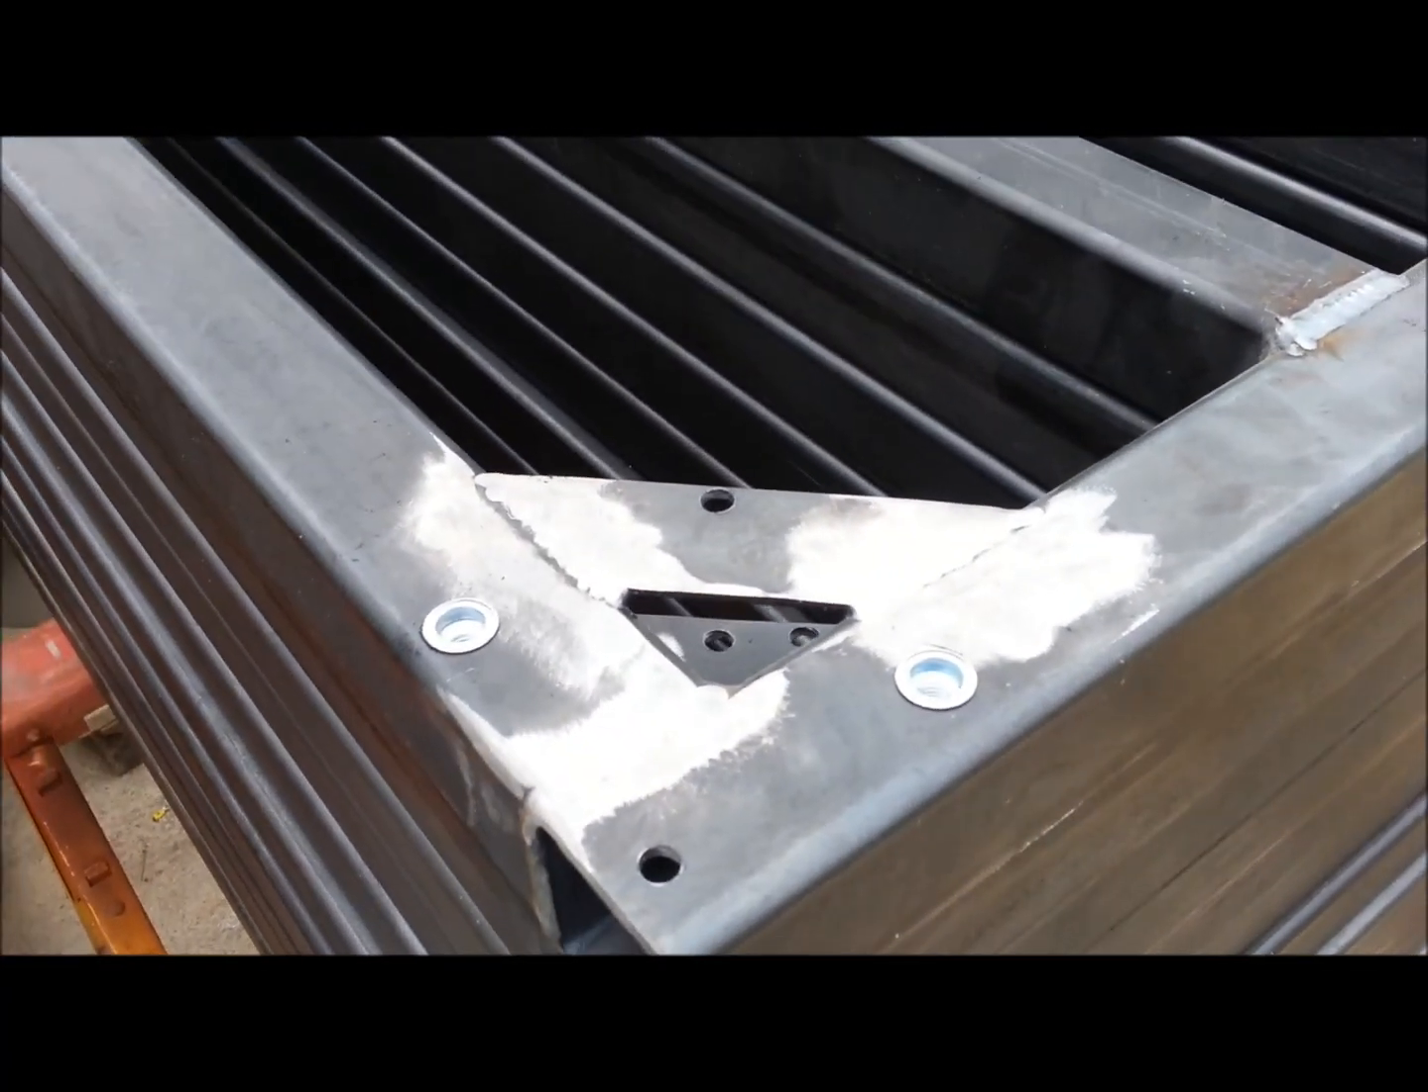So, there's the stack of bases. These already have the nutserts in.